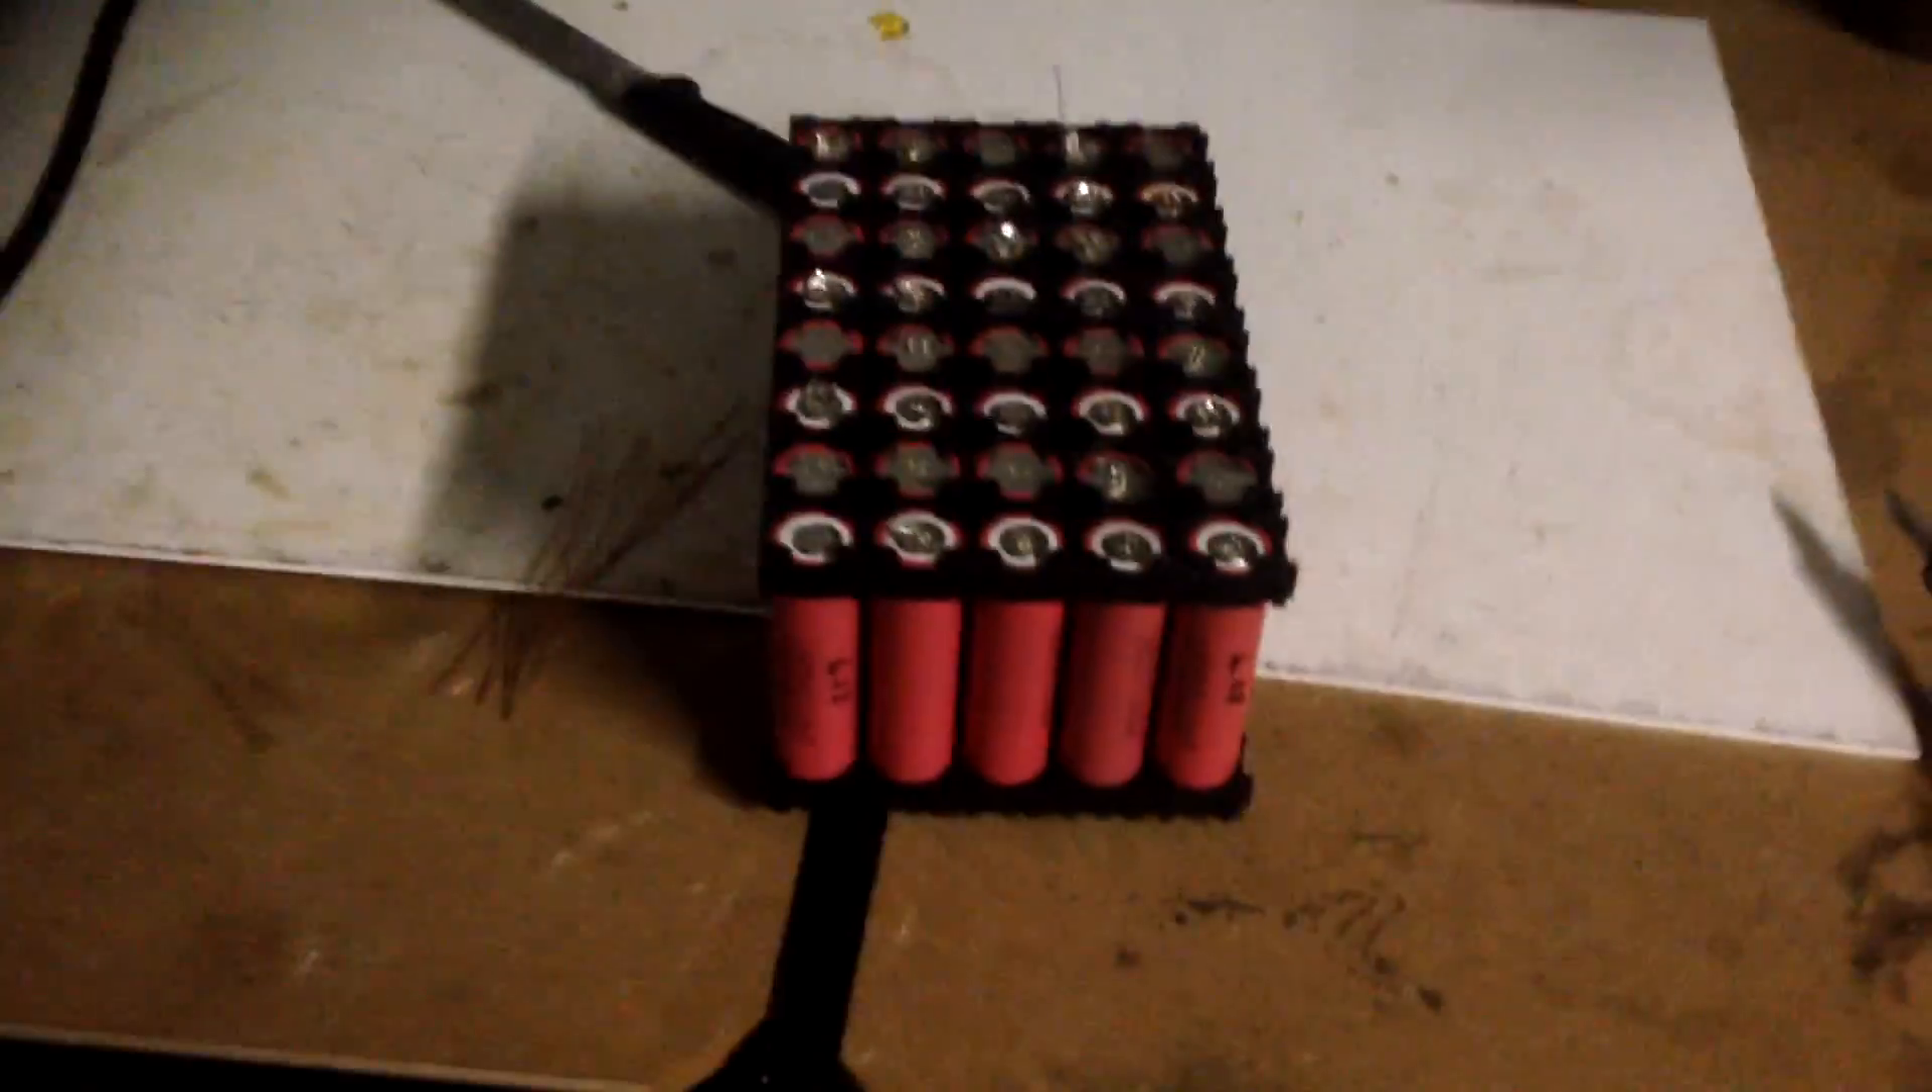So guys I am now in the shed and I have put together the battery pack by locking down the plastic holders. So now it's all one big solid pack.